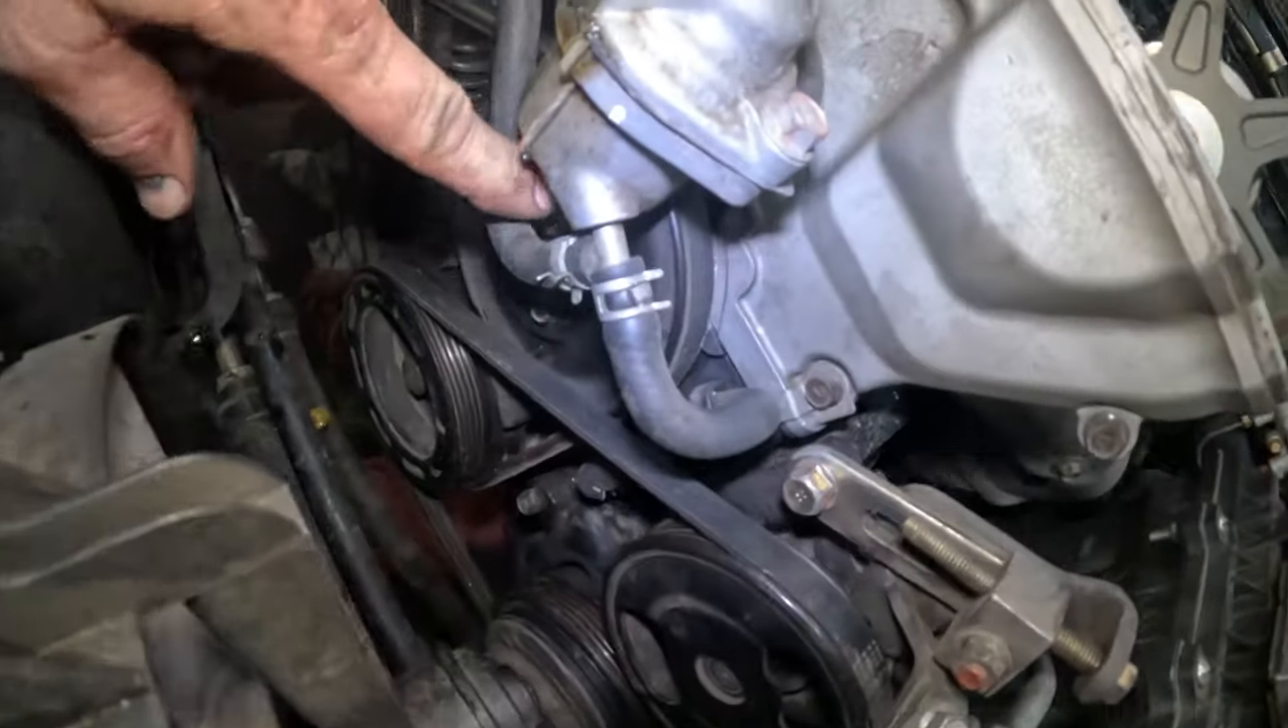And of course, we need to get these belts off. We need to get these hoses off.